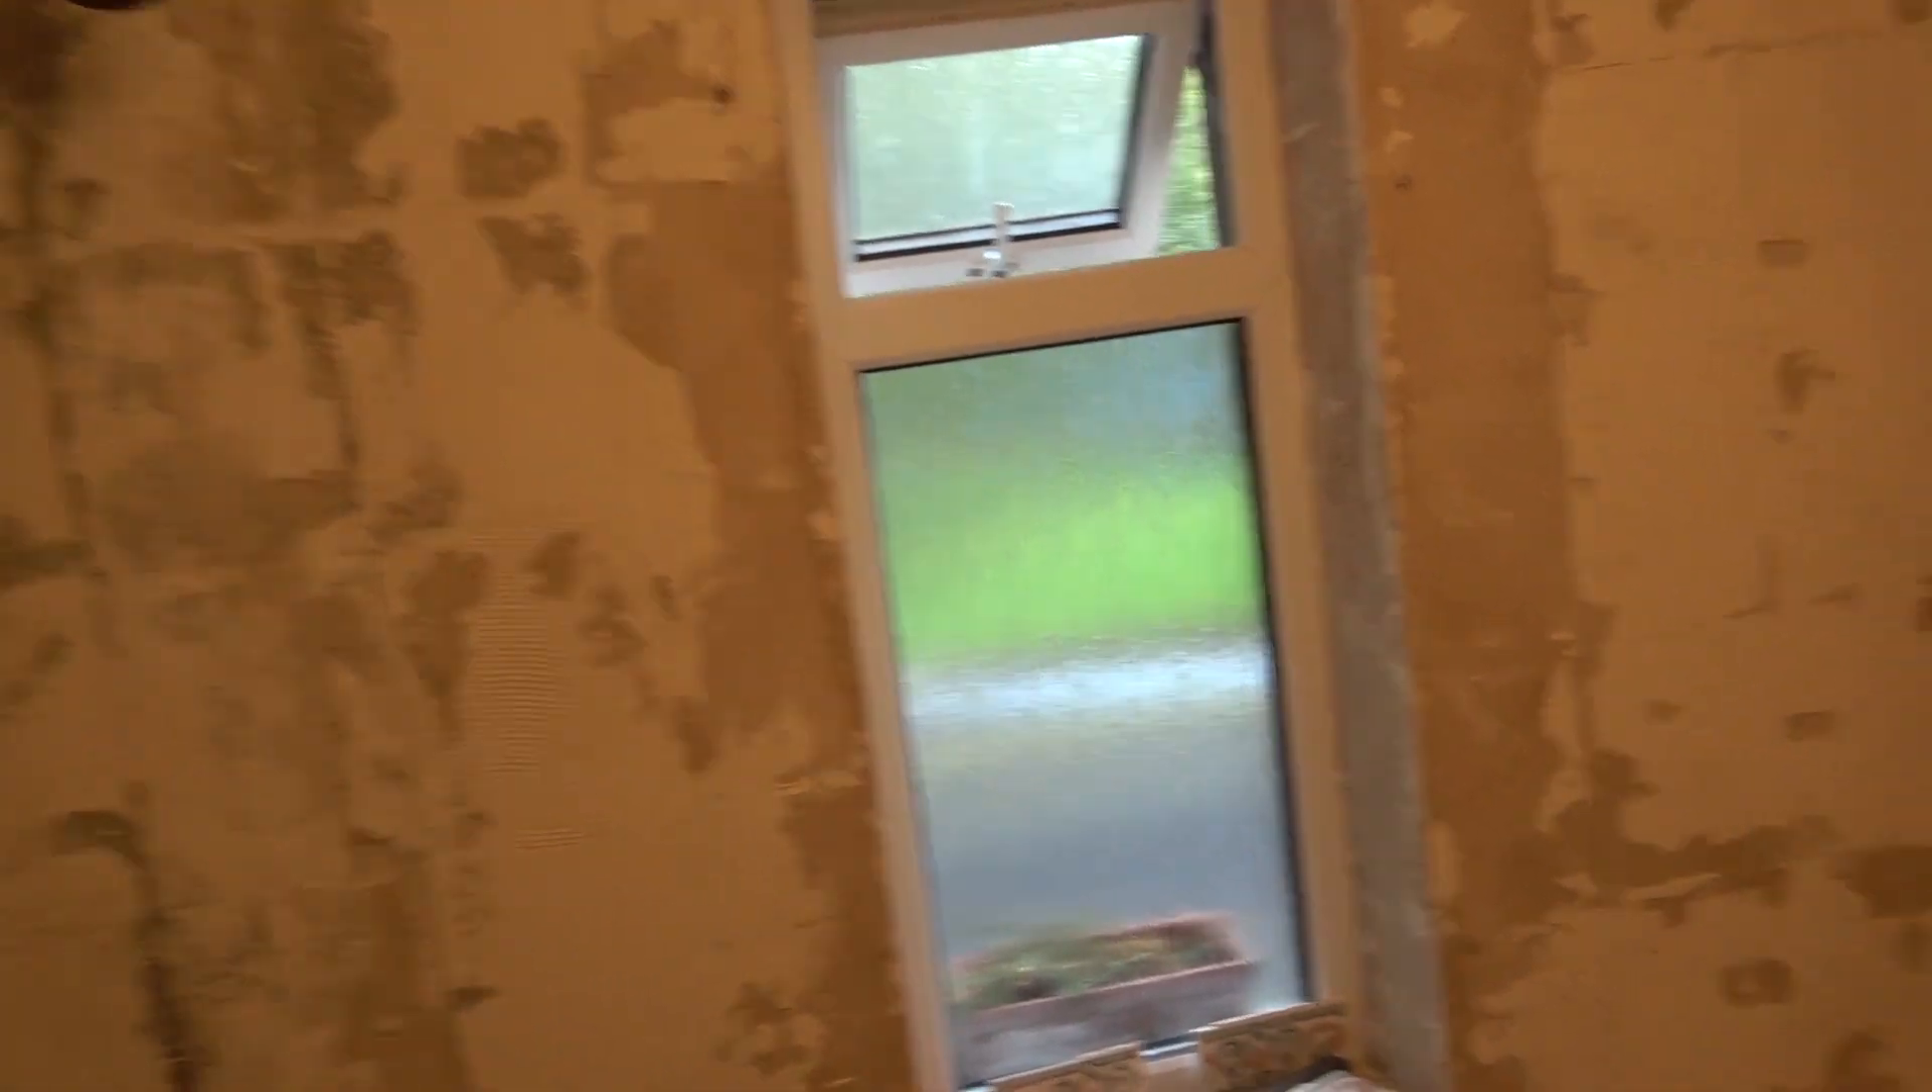I'll show you now how it looks. All the tiles are off.